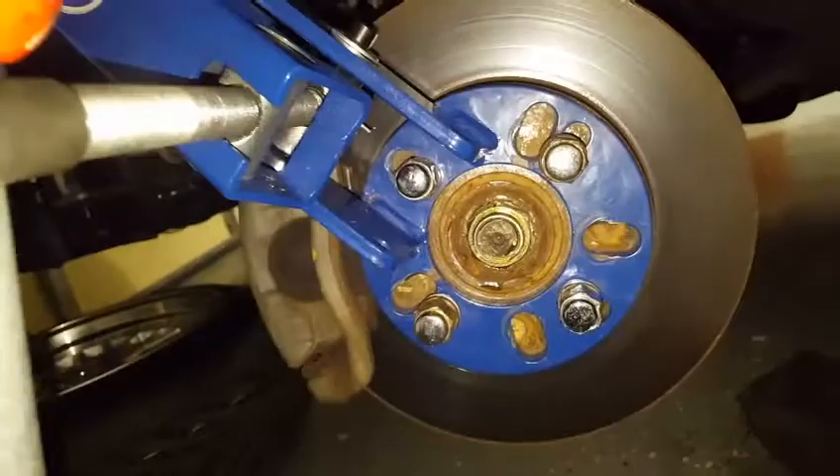Okay, now we have the Eastwood roller on and as you can see there are different lug patterns that you can adapt this whole assembly on to.